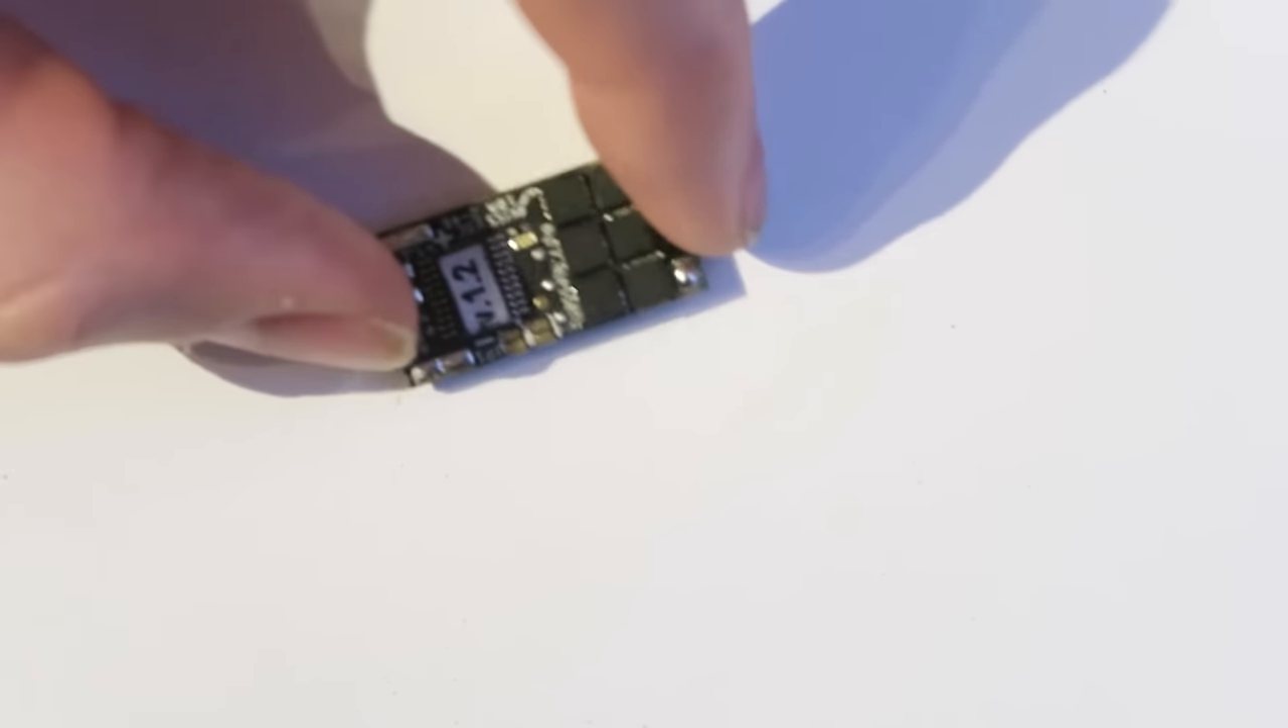Of course we don't have any wiring looms attached to these ESCs so we're going to have to add them.